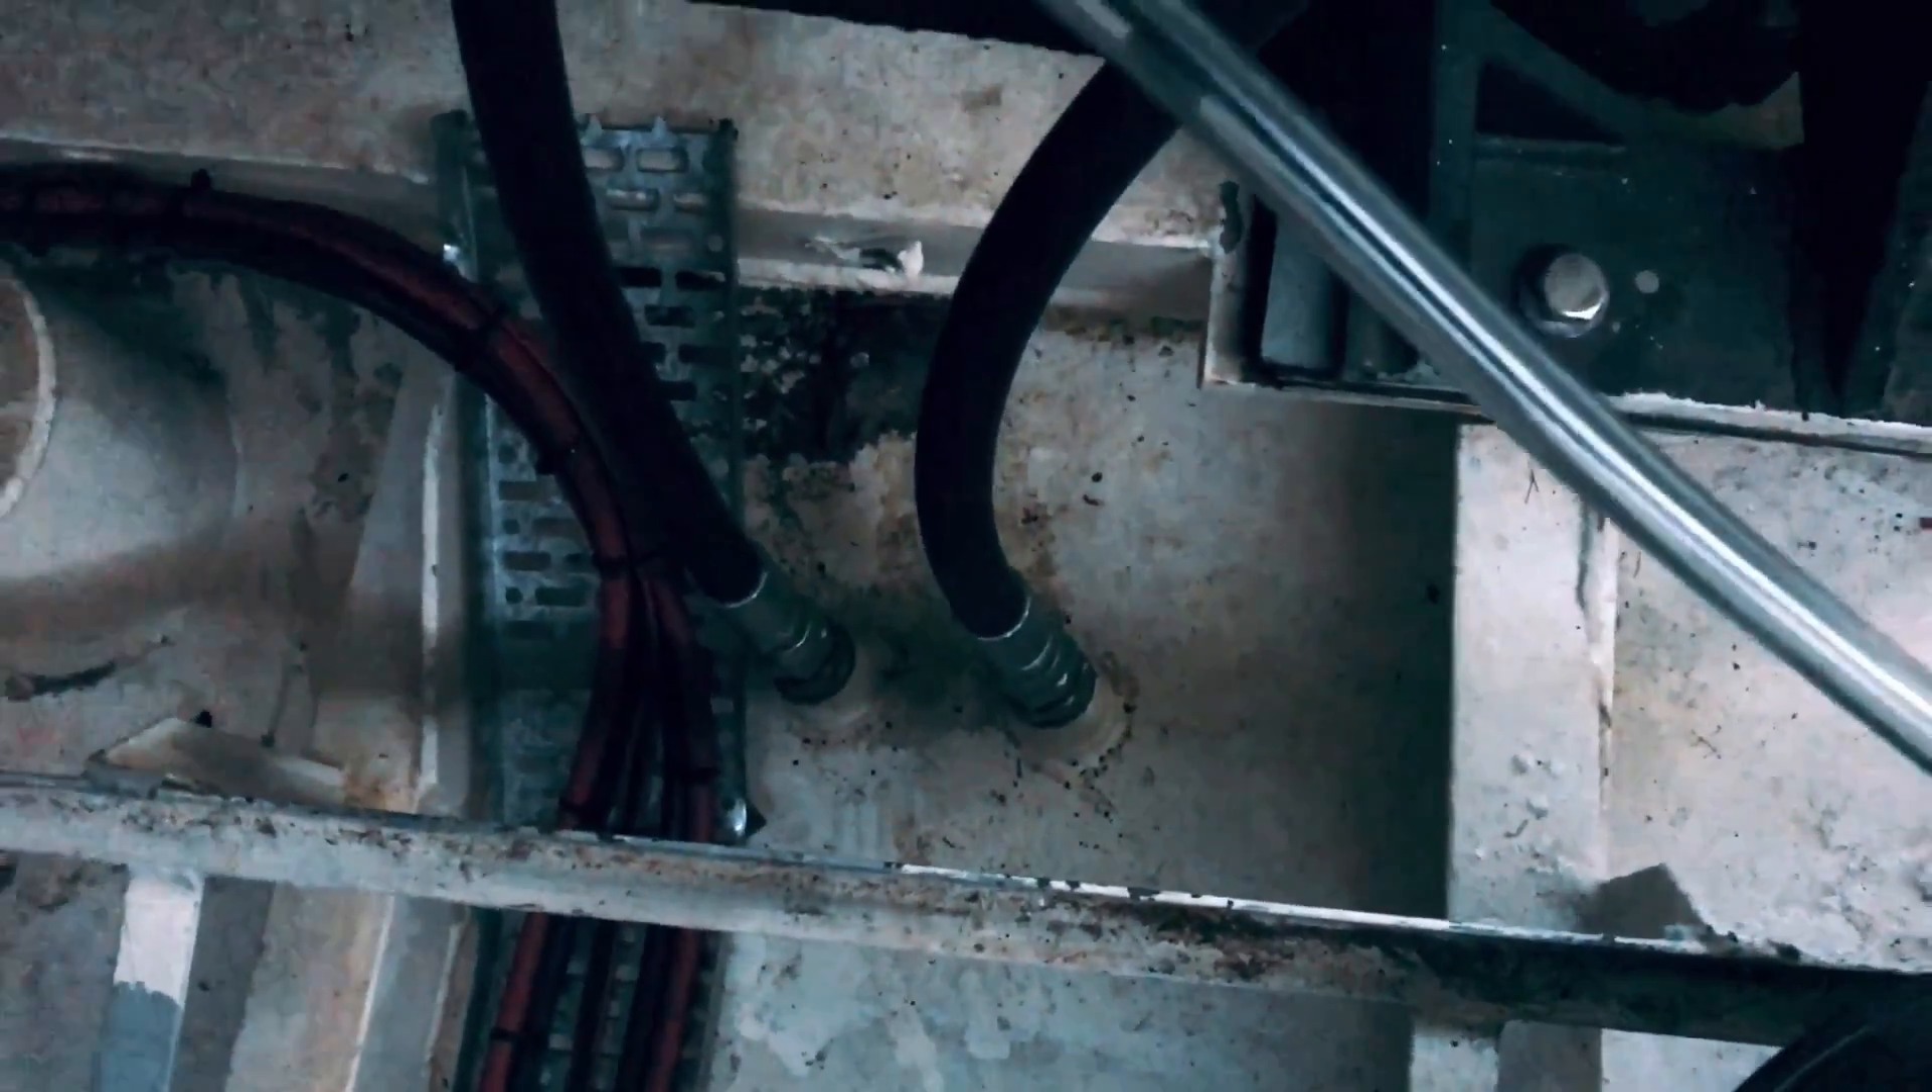These two black pipes you can see here, they're the hydraulic pipes for the gearbox, so one's an in and one's an out, and they go down and bolt down into the hull here, that heads off to the keel cooling, so that's taken care of and done.